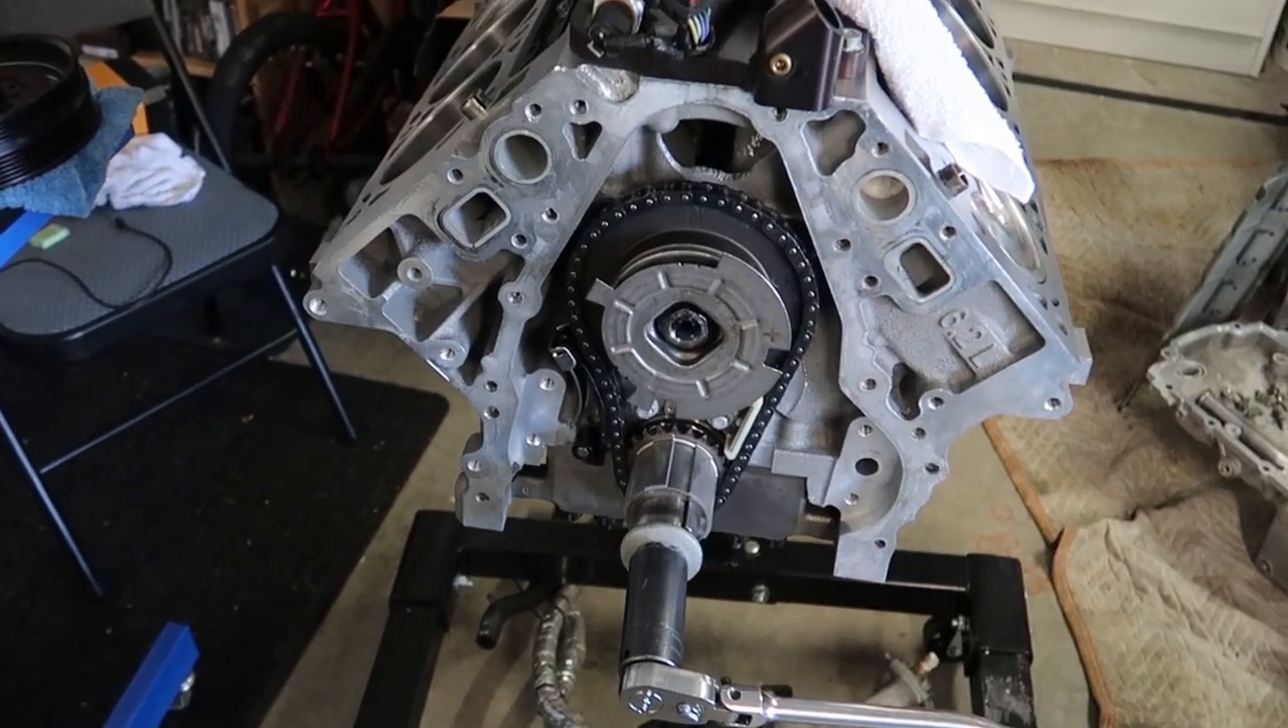Motor -wise, we are at the point where we have timing chain in place with a new tensioner.